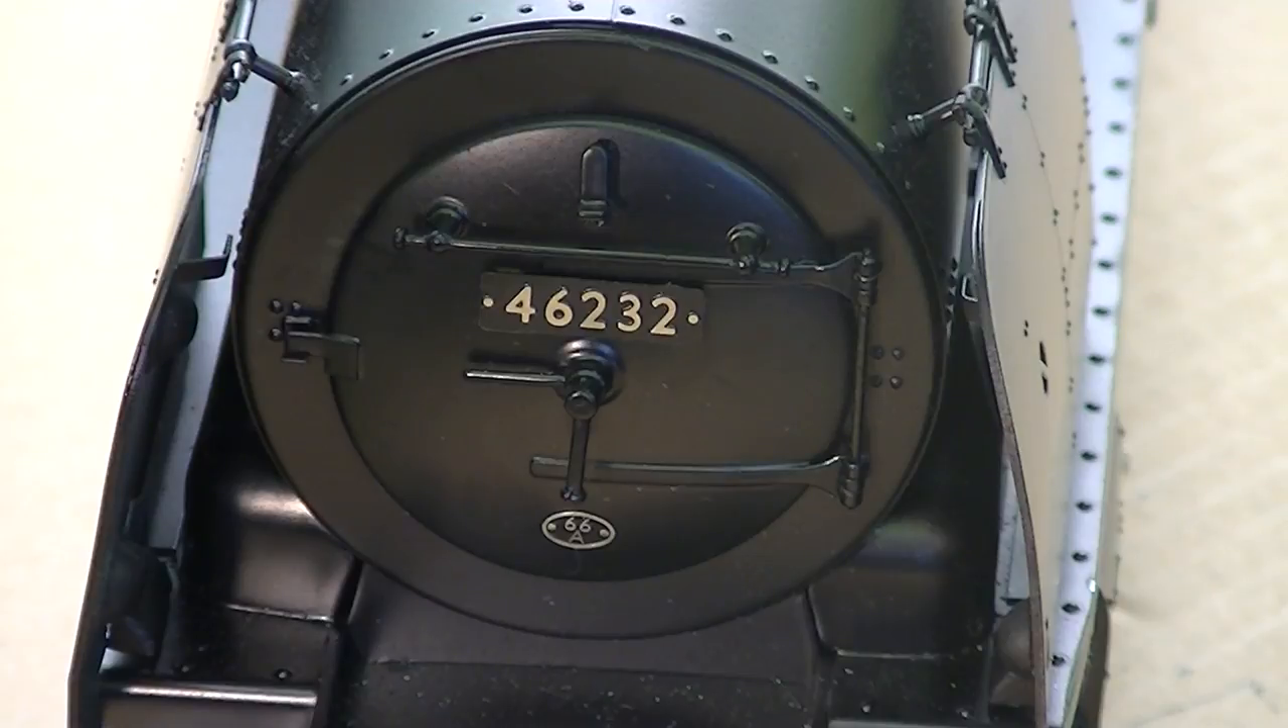The final plates to go into place are of course the front number plate and the shed plate.